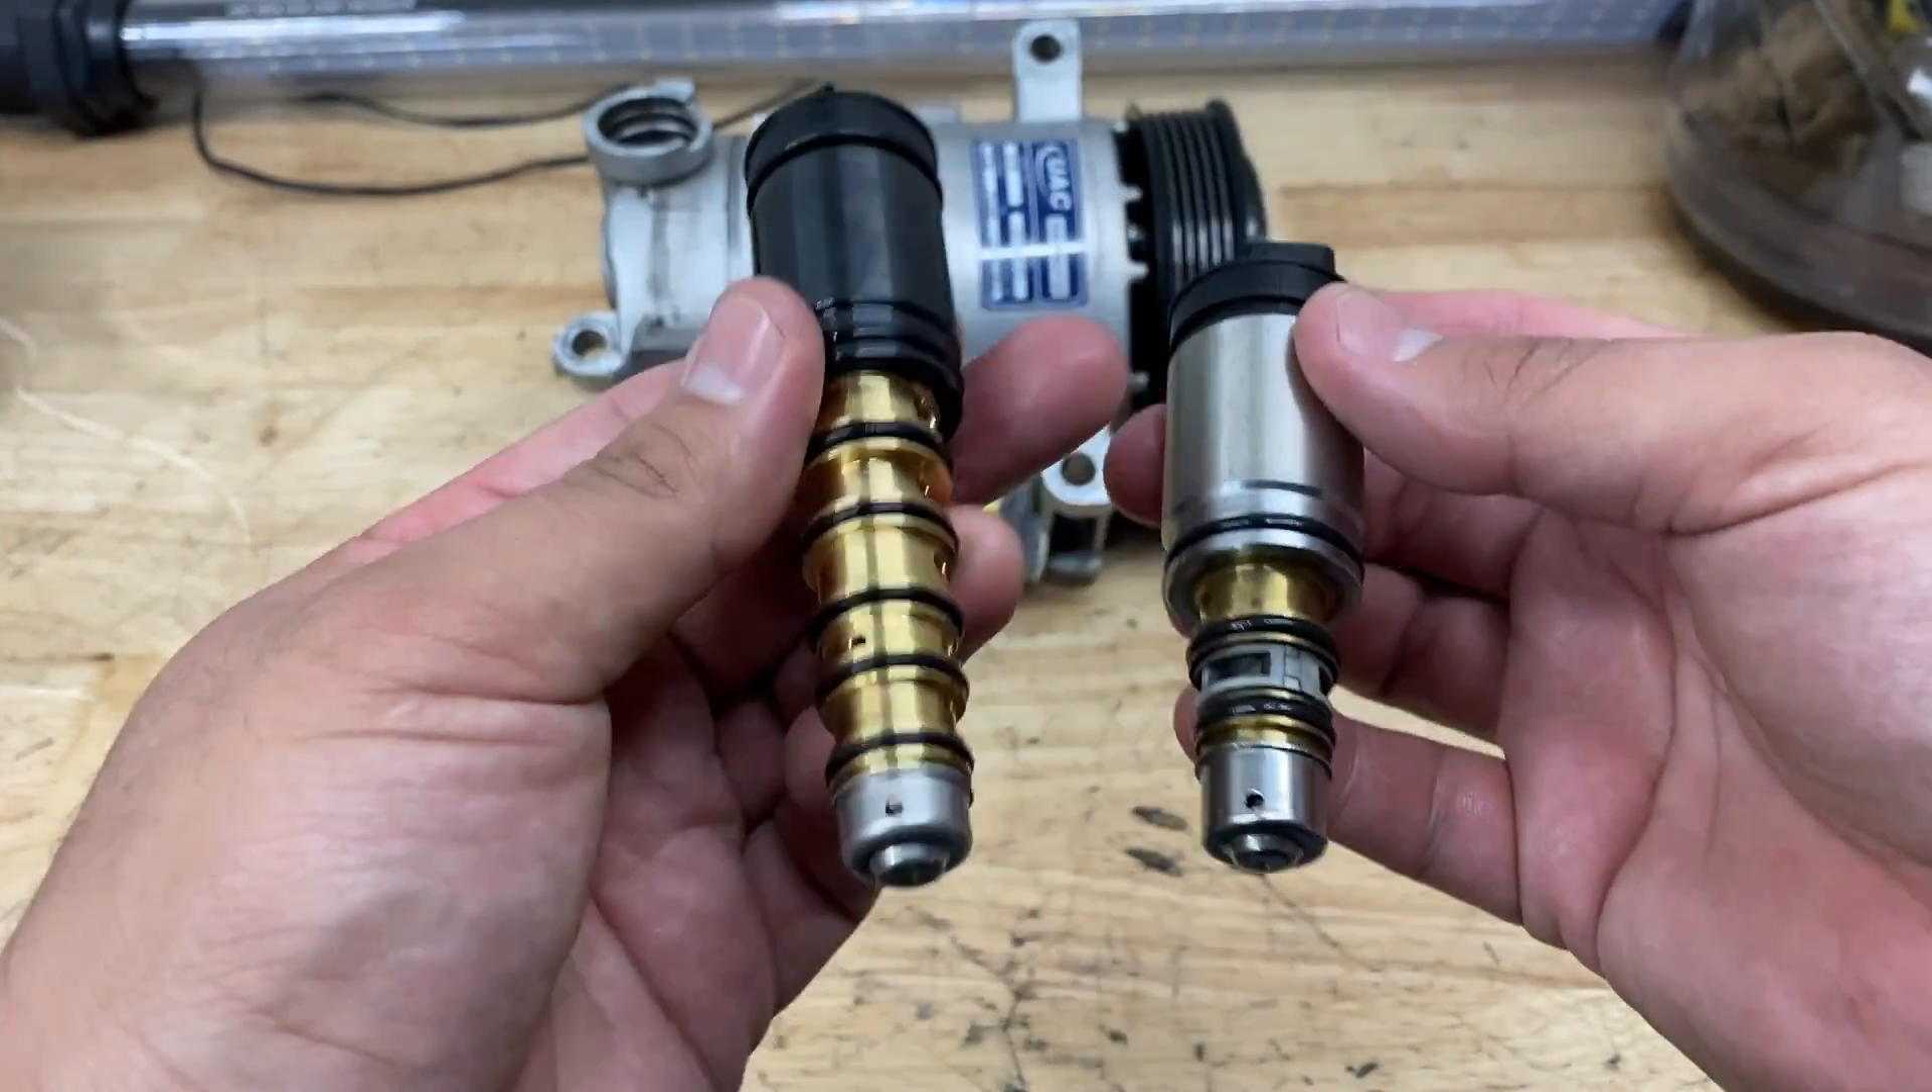This one here is the one i ordered online as you guys can see it is way longer than the one i pulled out of this compressor so this is obviously not going to work.